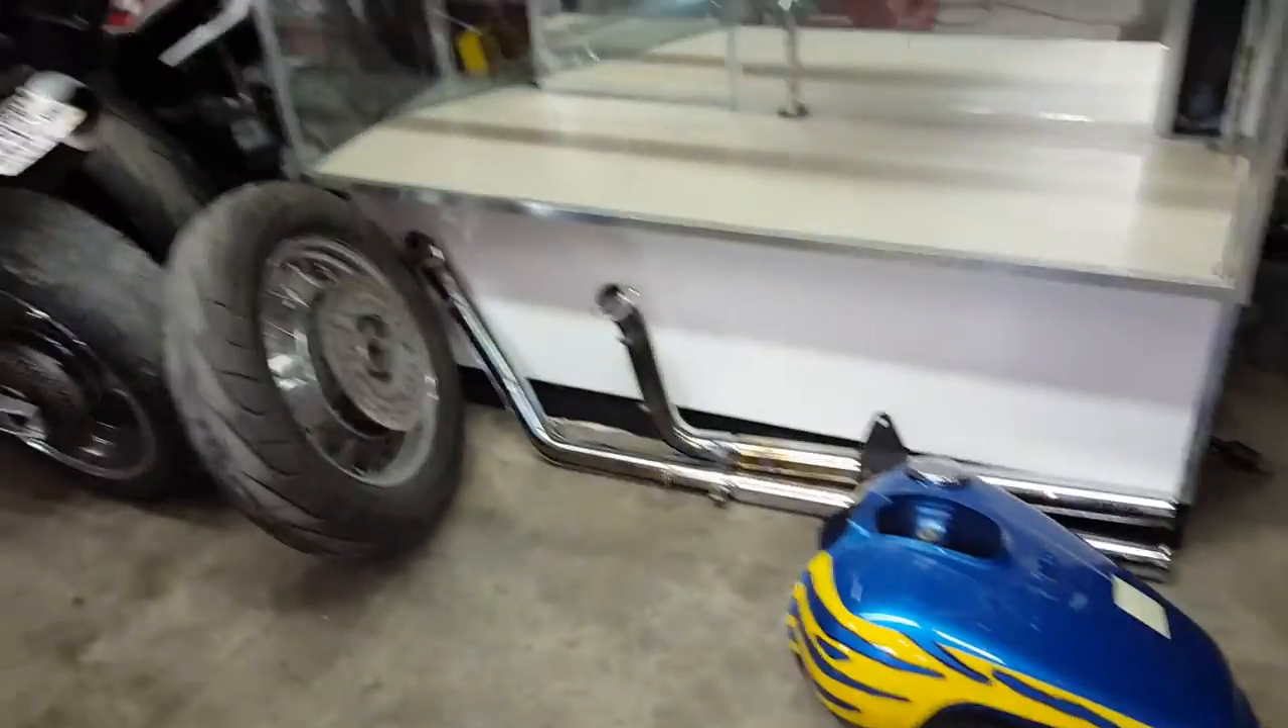I took the gas tank off the exhaust off rear wheel off you know to expose everything.